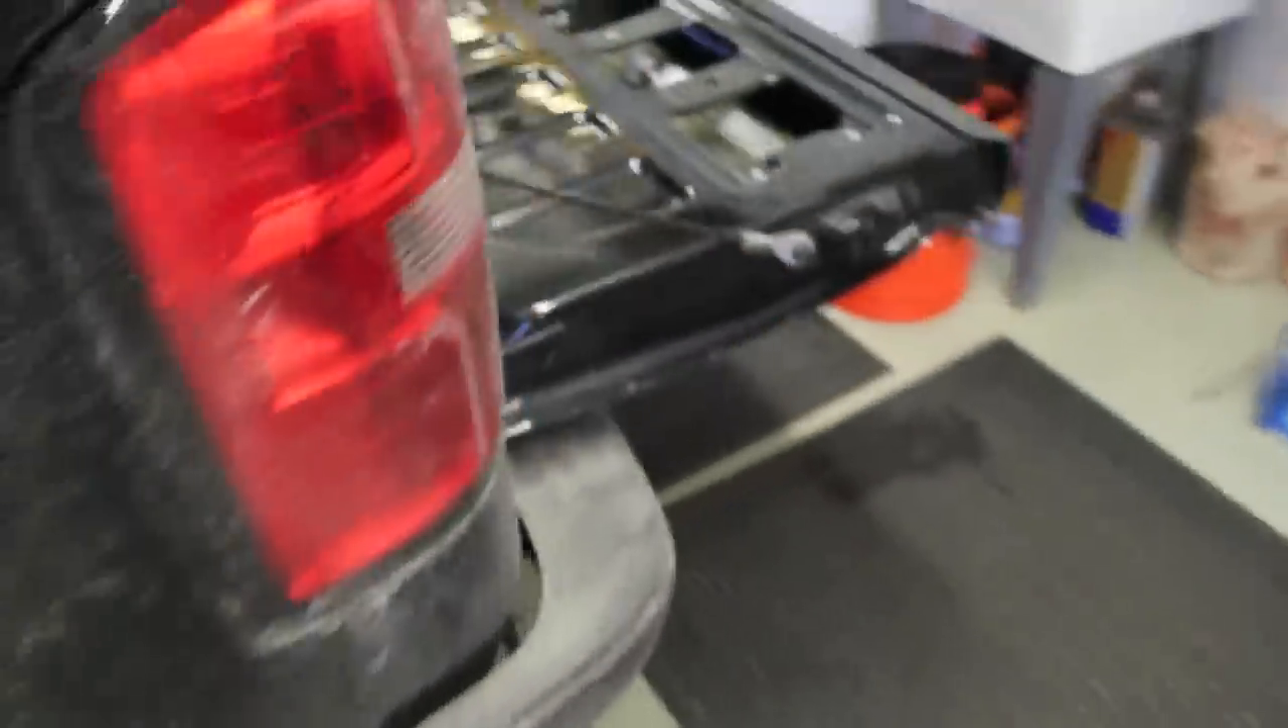I haven't put the panel back on the tailgate yet.